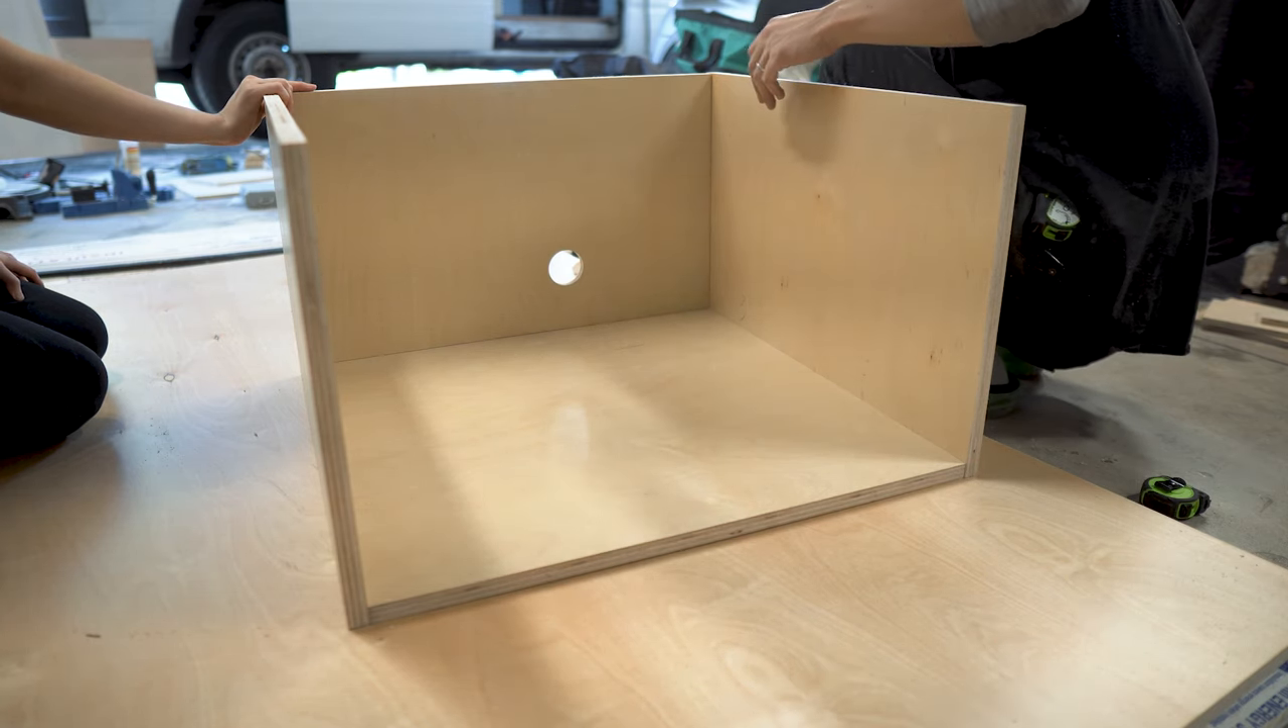We used pre-finished three-quarter inch plywood and started by making a basic box attaching three walls and the bottom floor with one and a quarter inch screws using simple butt joints.